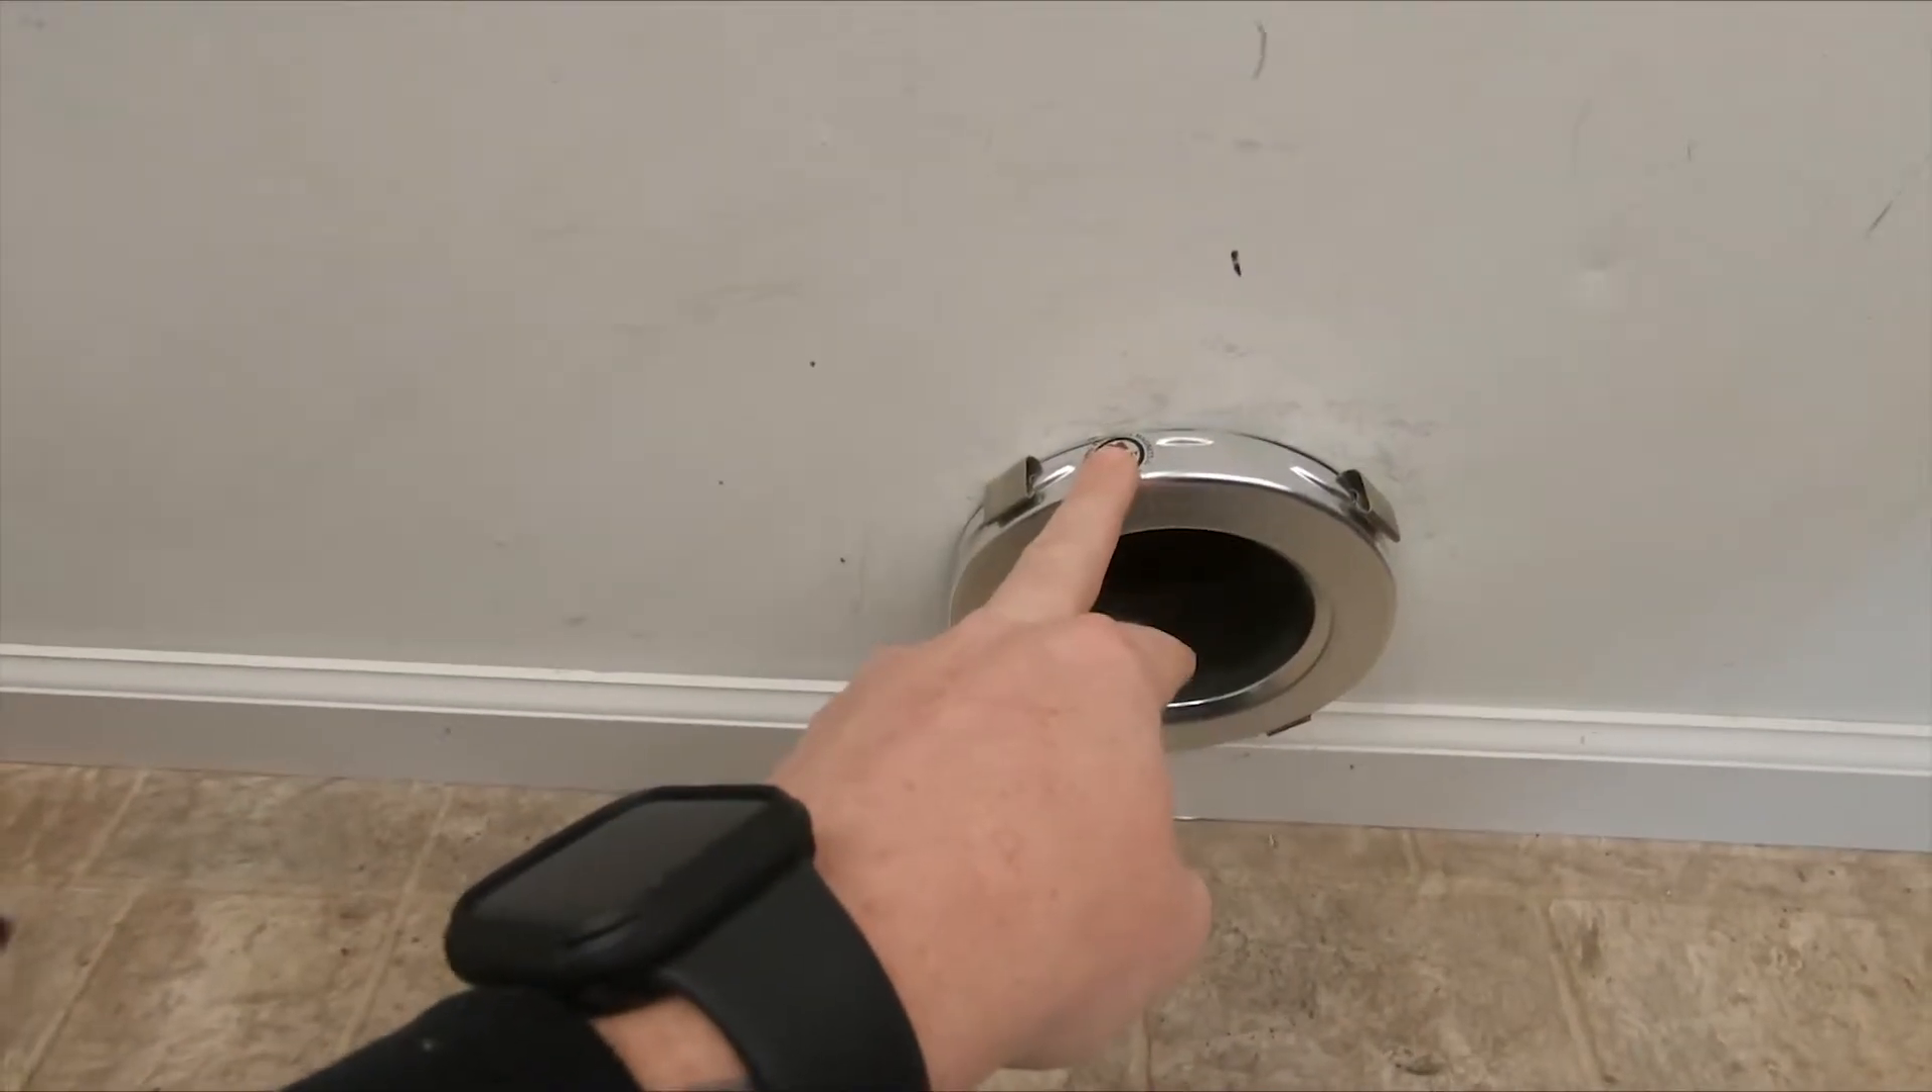Now we've got our body mounted to our wall and we measured an offset for the dryer that we're going to be installing at five inches.